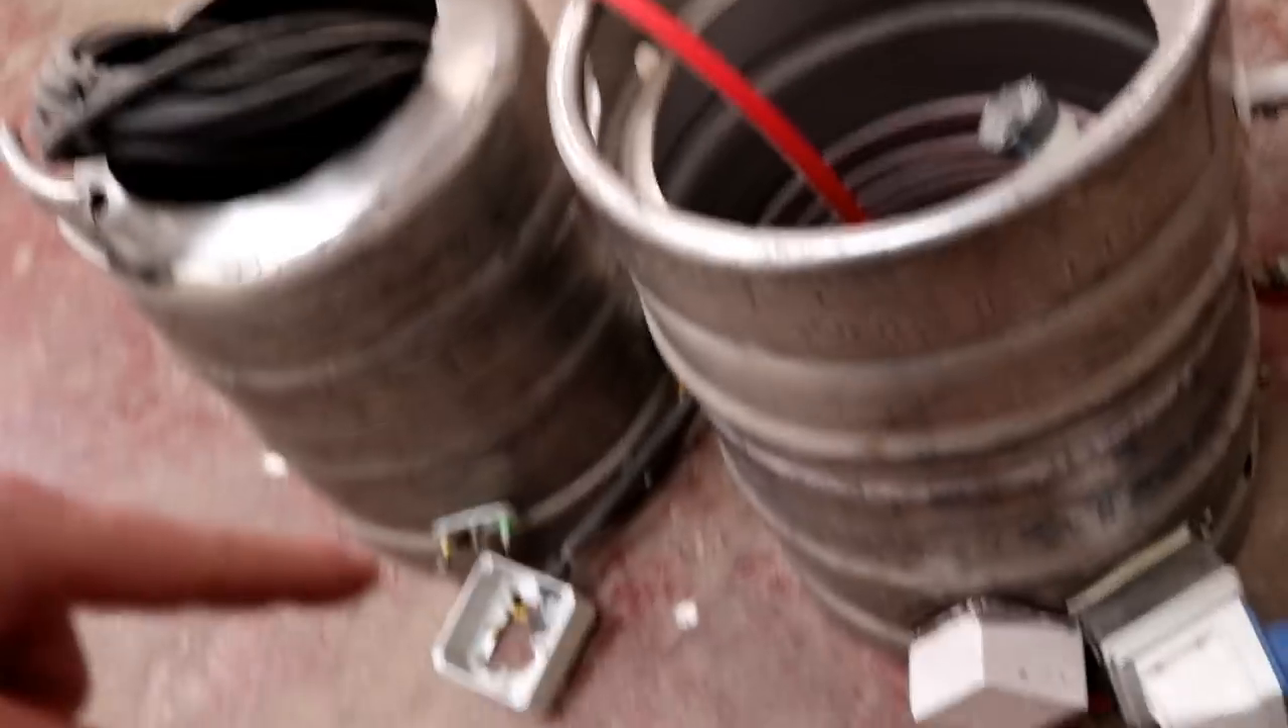Some of the electrical connectors and boxes are hanging off because I haven't quite finished reconnecting them yet.